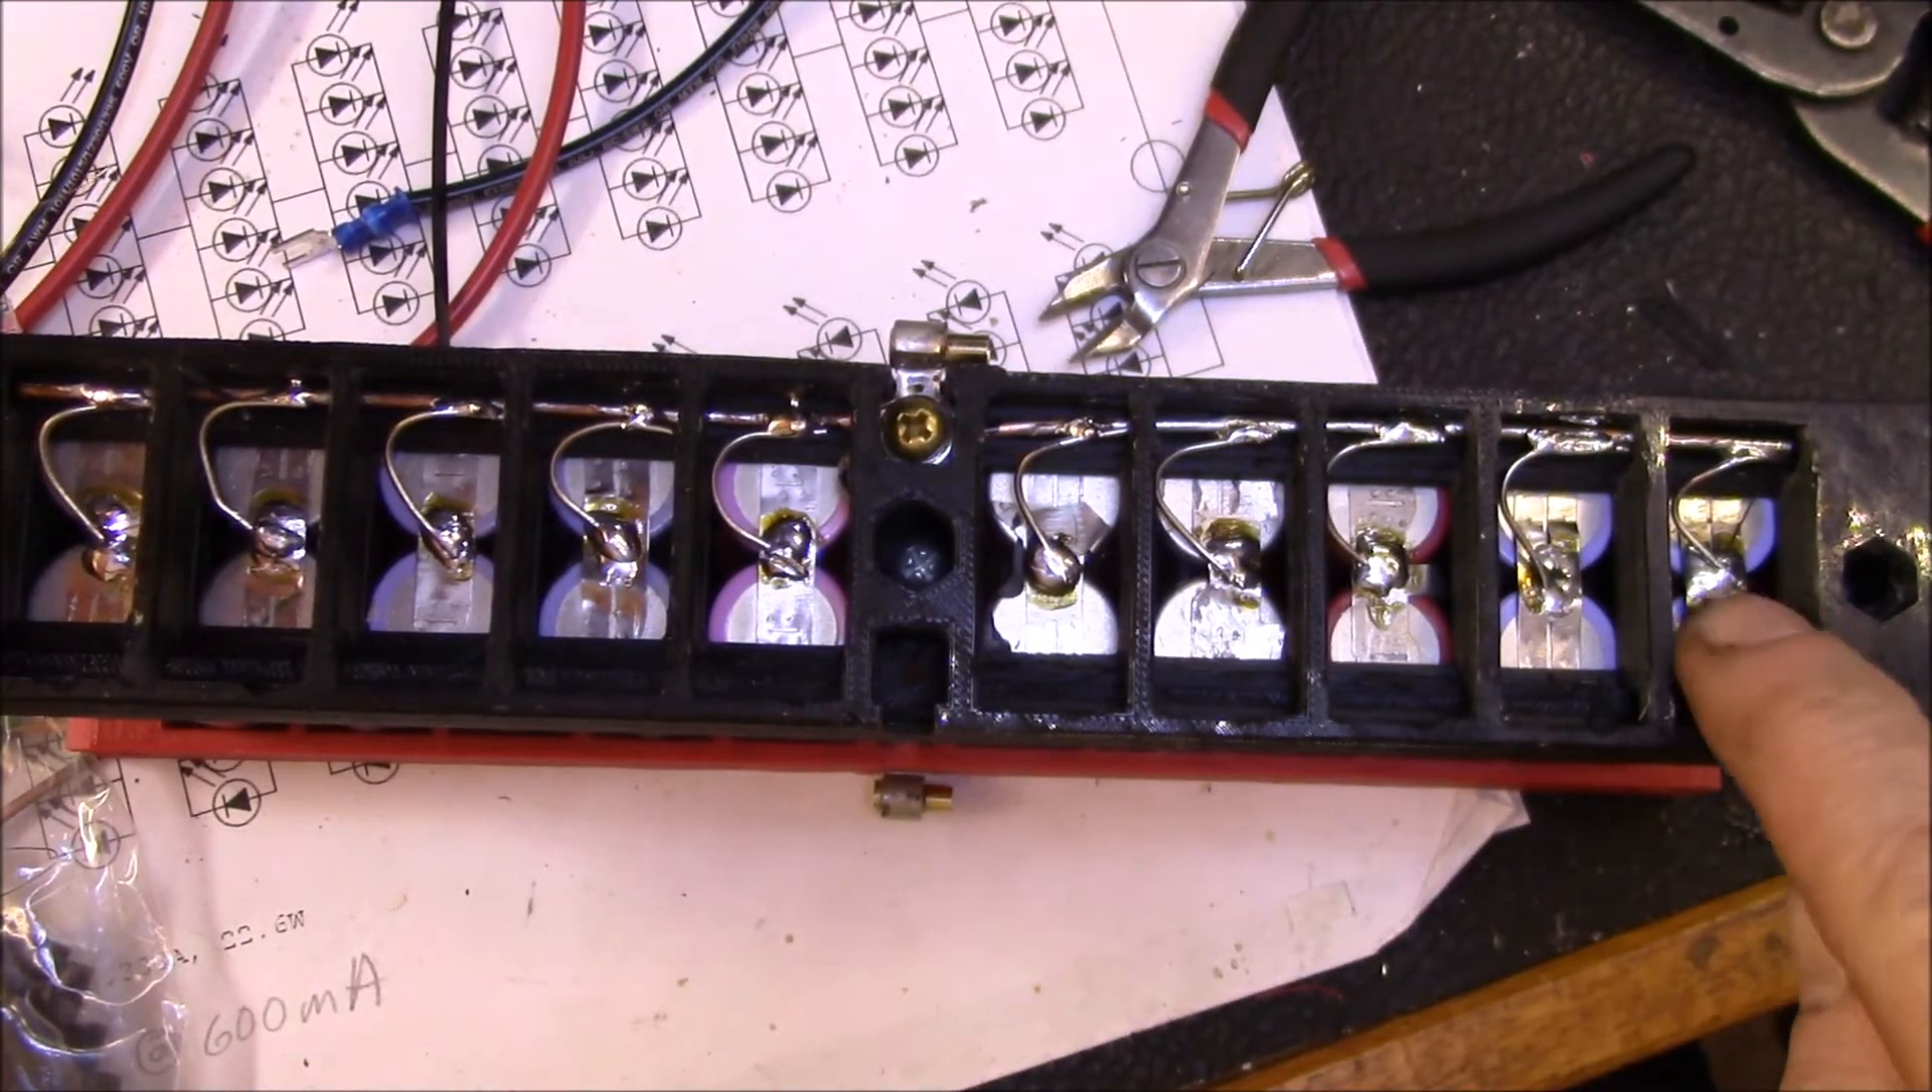Okay we've got all 10 jumper wires in.